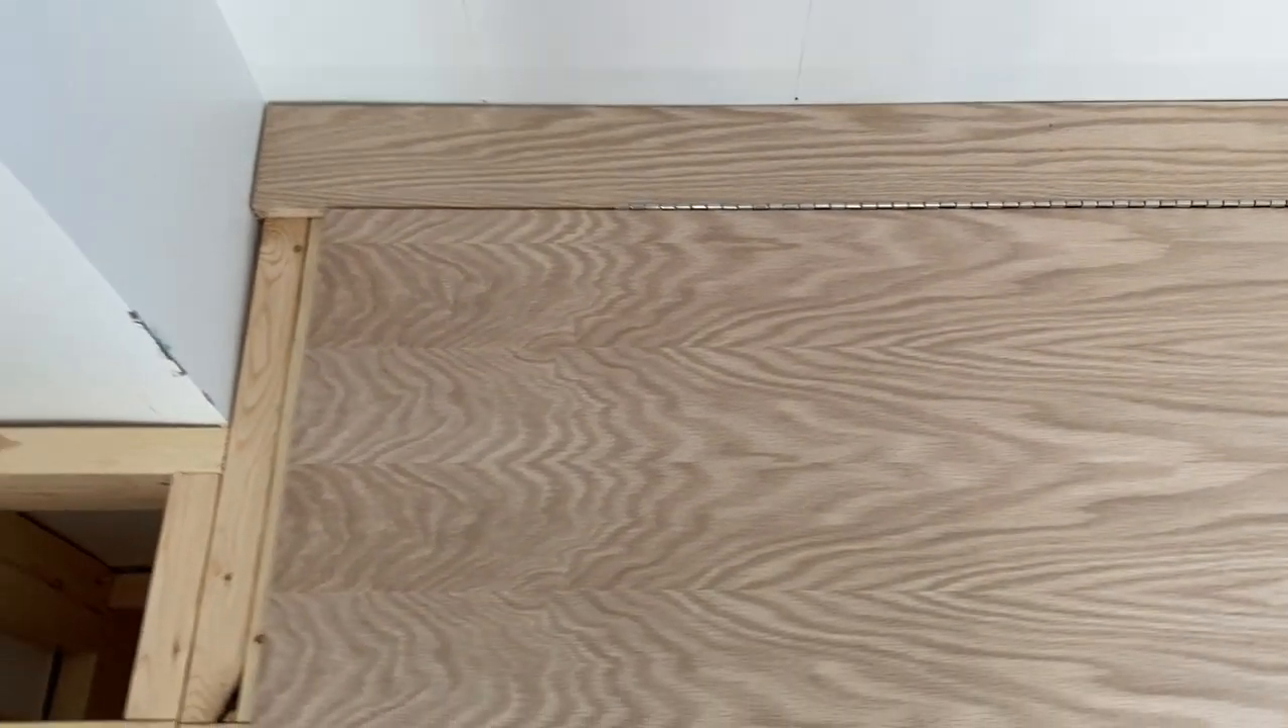Once the stationary back piece and the lid piece were attached together, I put them into place on the bench top.